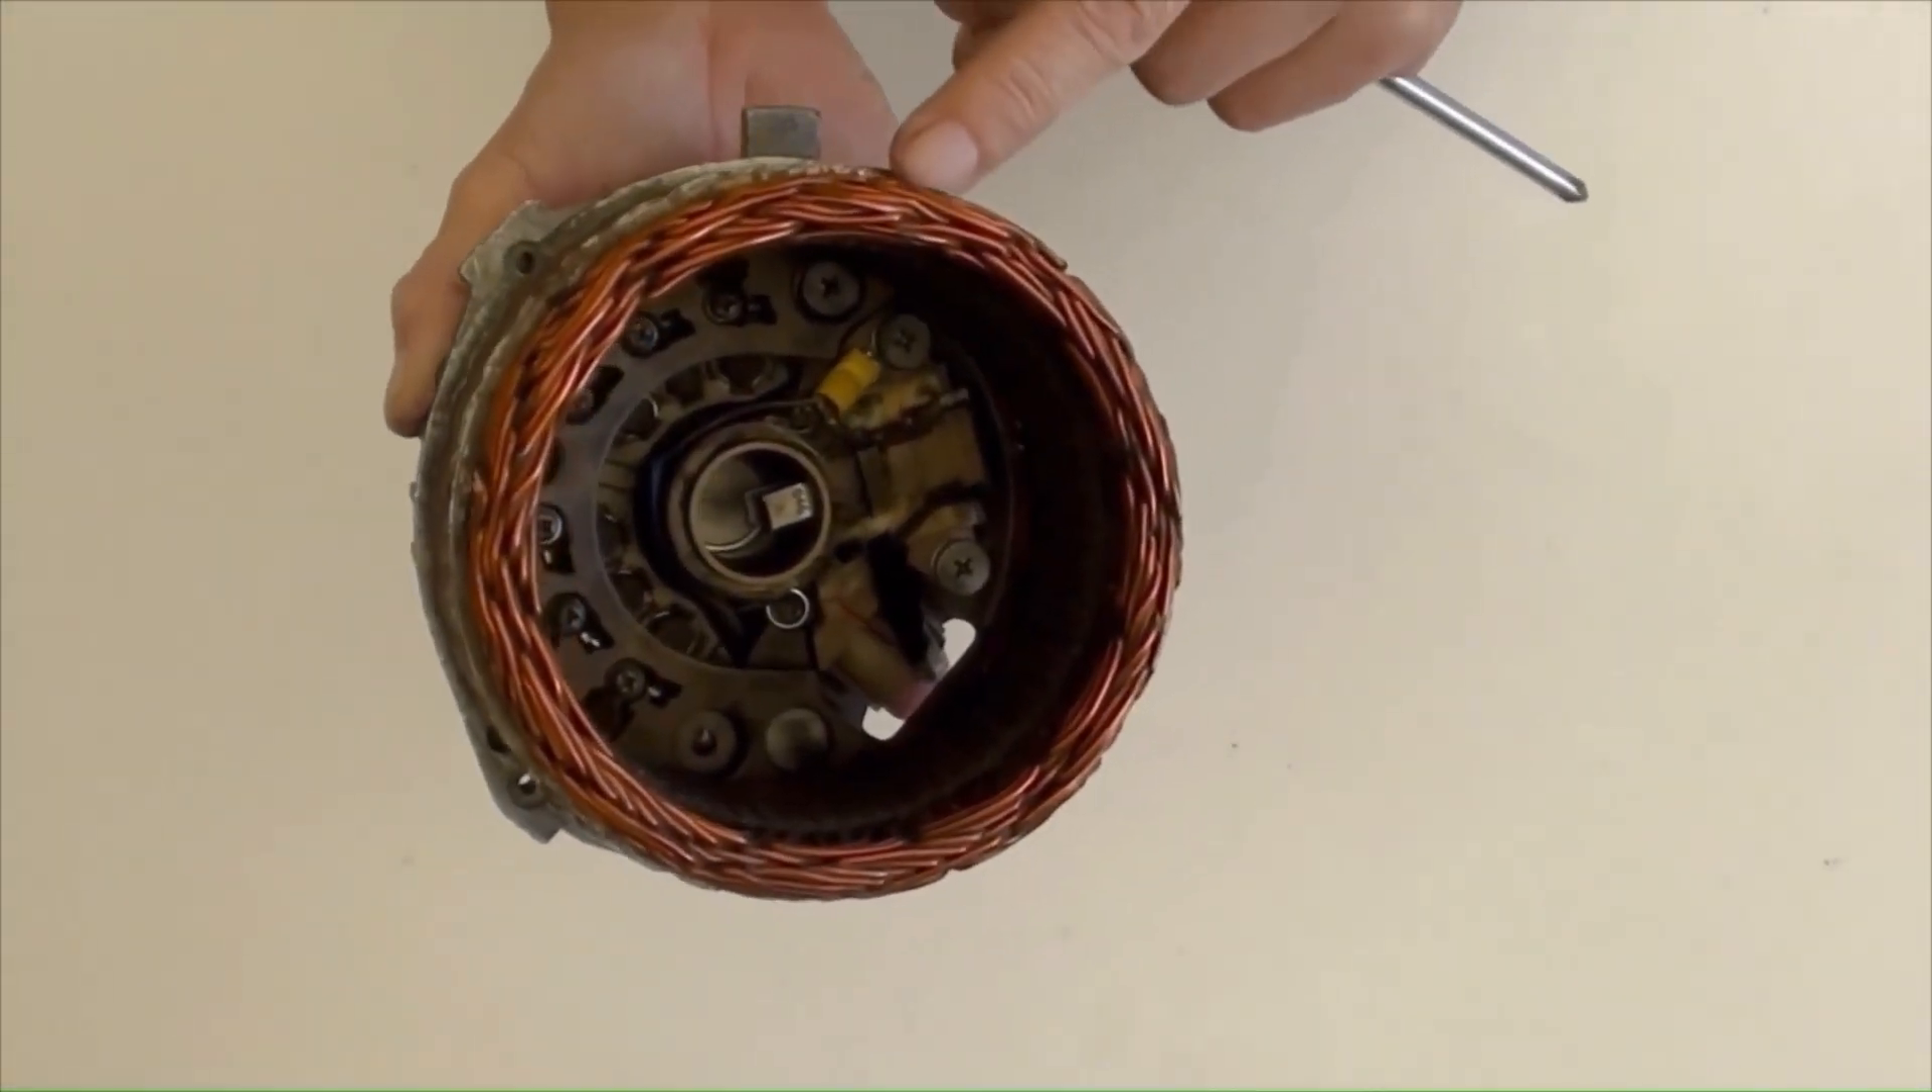The stator has been put in its position.